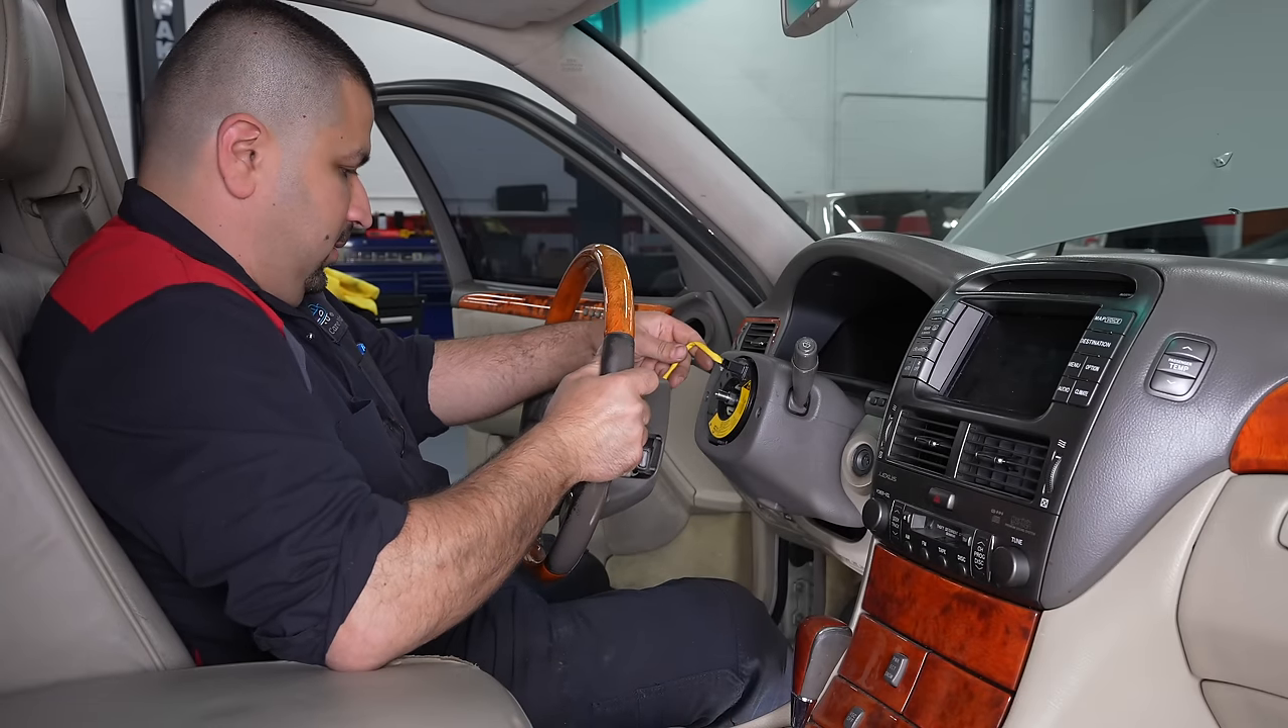I think this operation is almost done we just gotta put the steering wheel back.